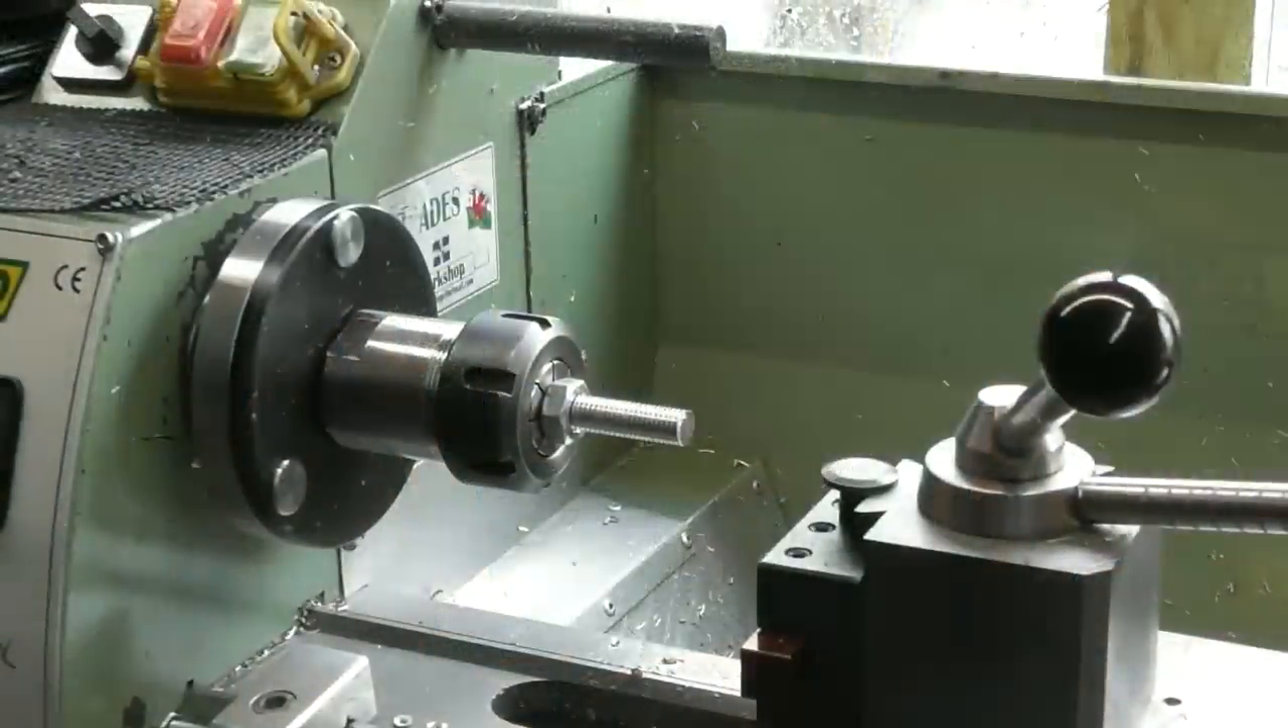So I've got a piece of 10 mil up in the collet chuck here.